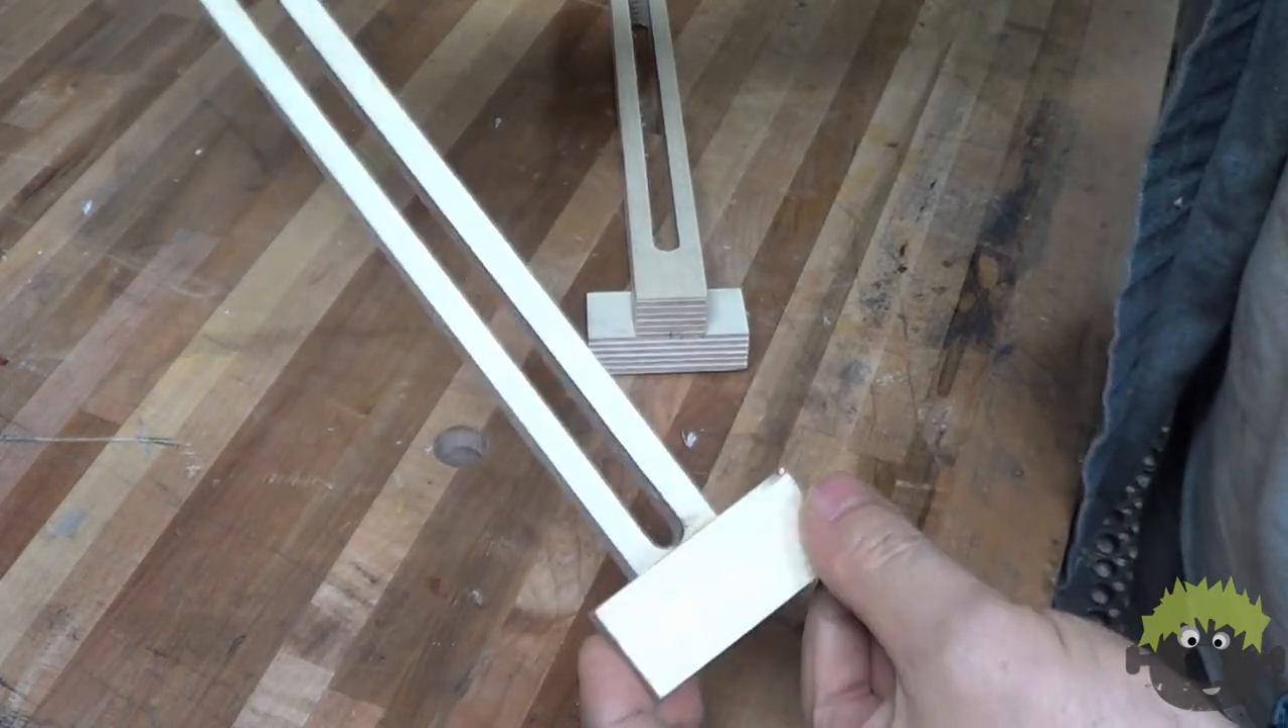On the end of each of these stop slides, I glued a small block of plywood that will actually be the stop.